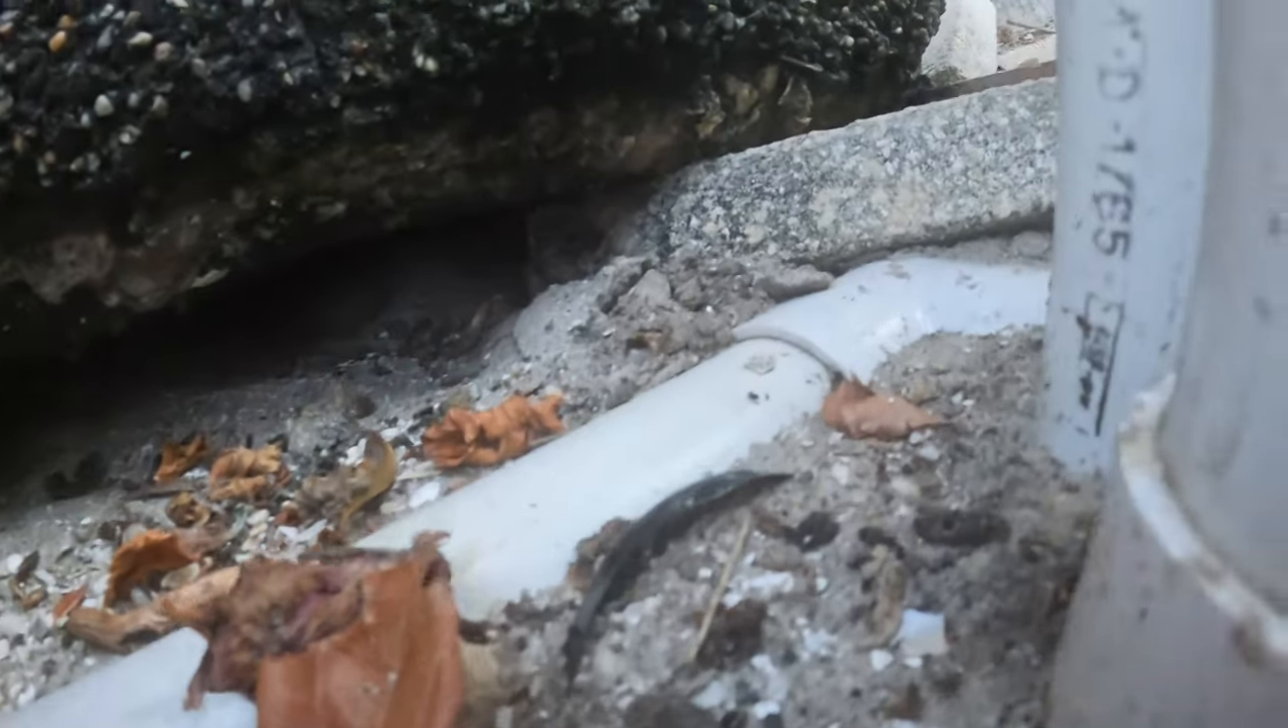As you can see there's a void right underneath the footer i can stick my whole hand in there.